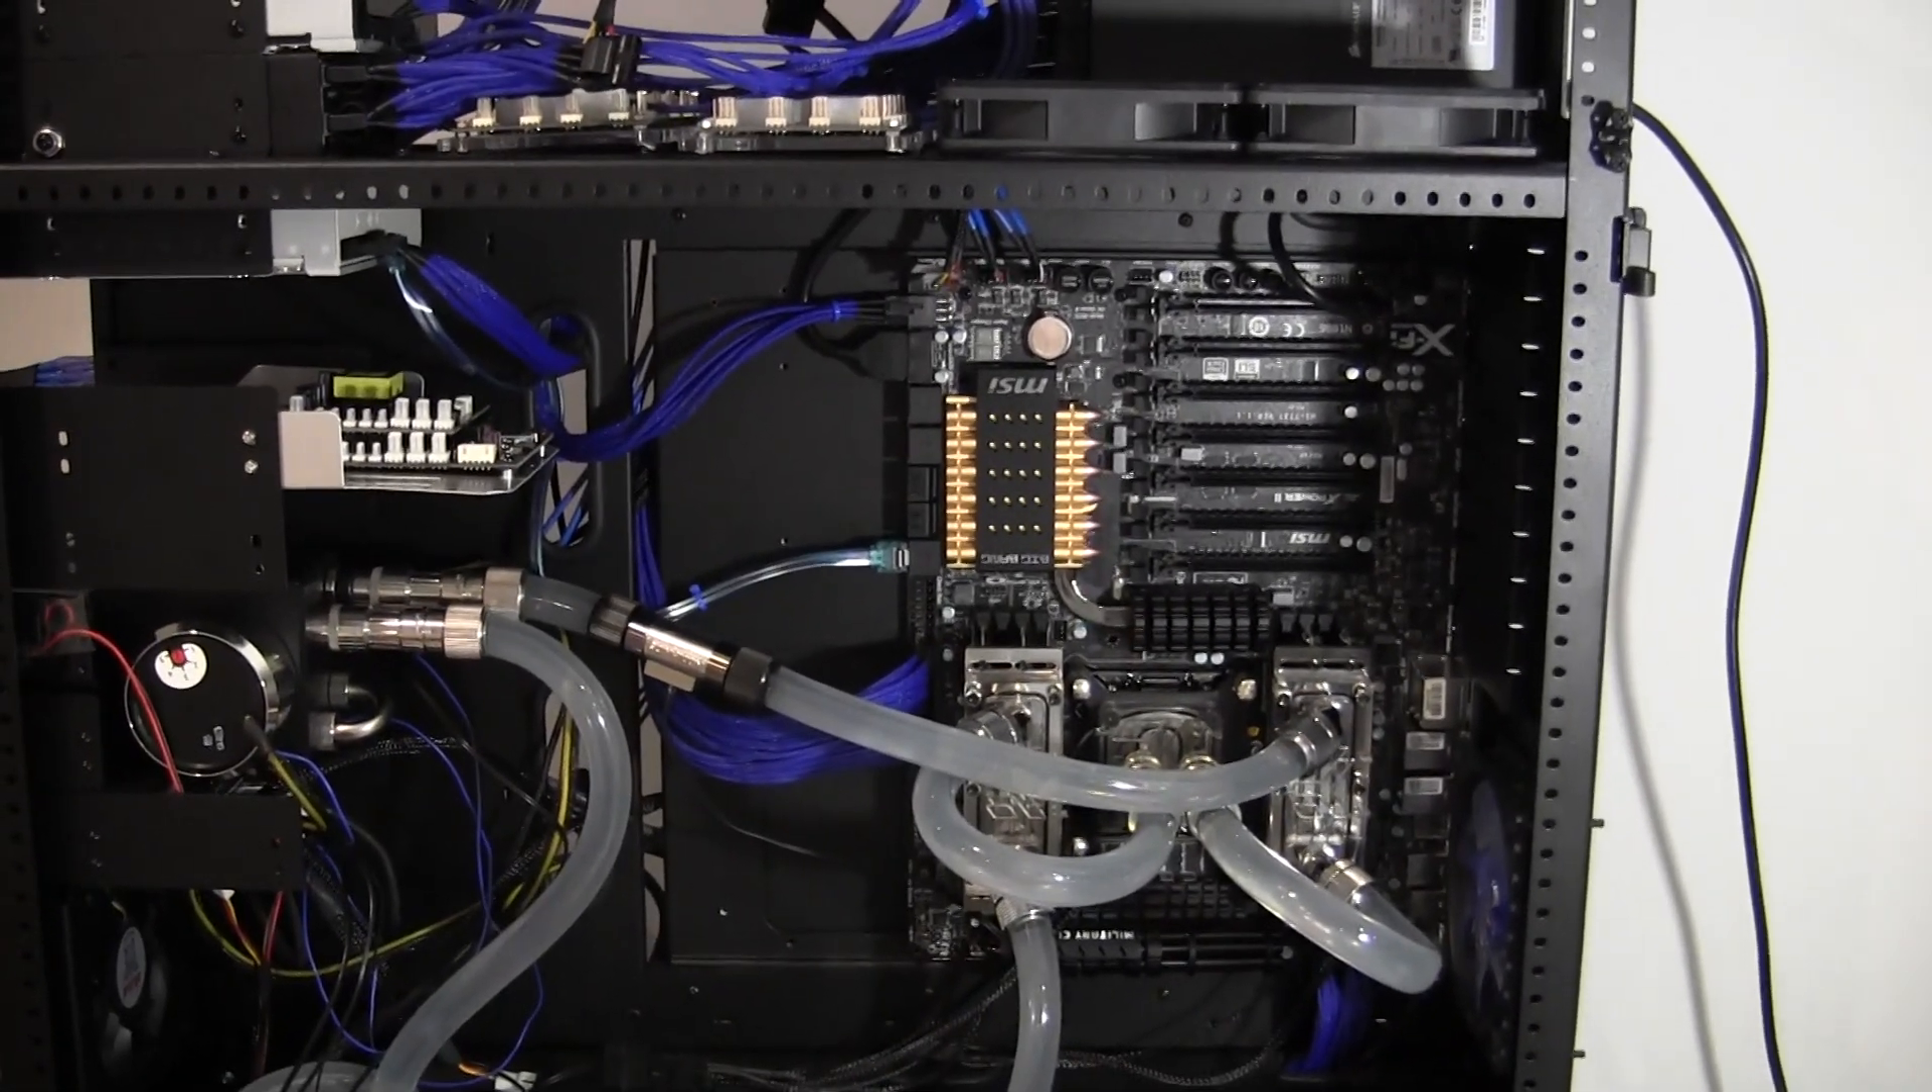We have the tubing in place and uh cabled up.